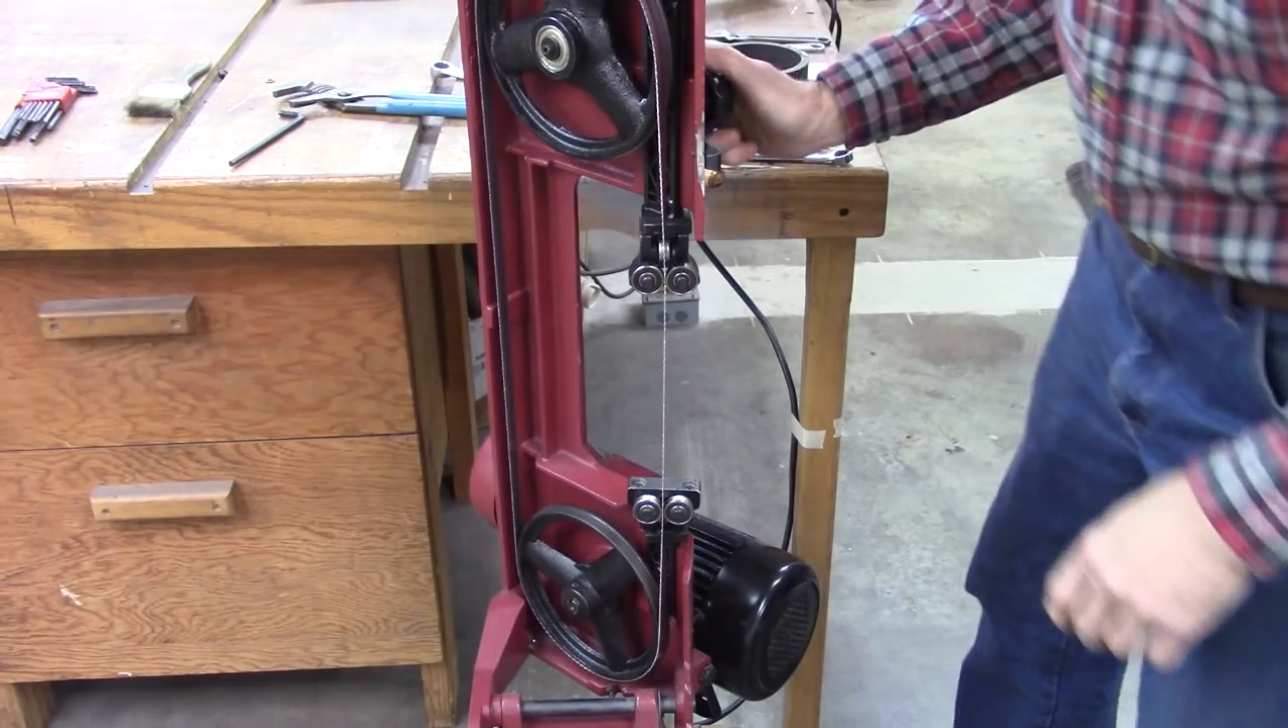Okay, I've got both blade guides back in there. The bottom one's on a bolt.